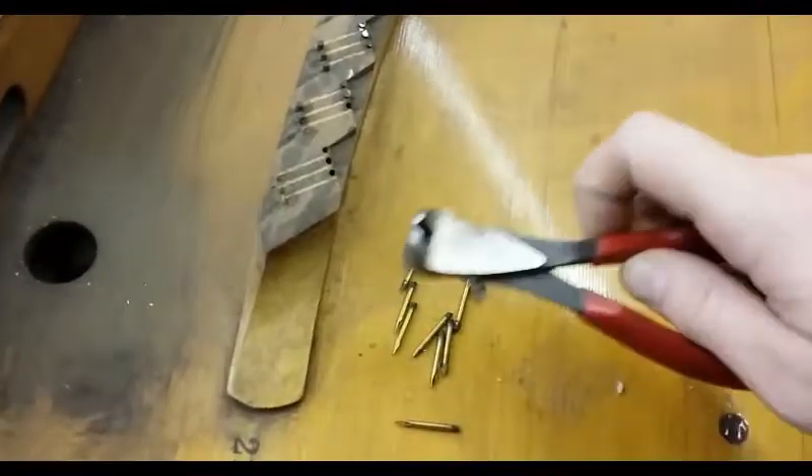I'm going to take all these pins out i've started taking them out already actually.